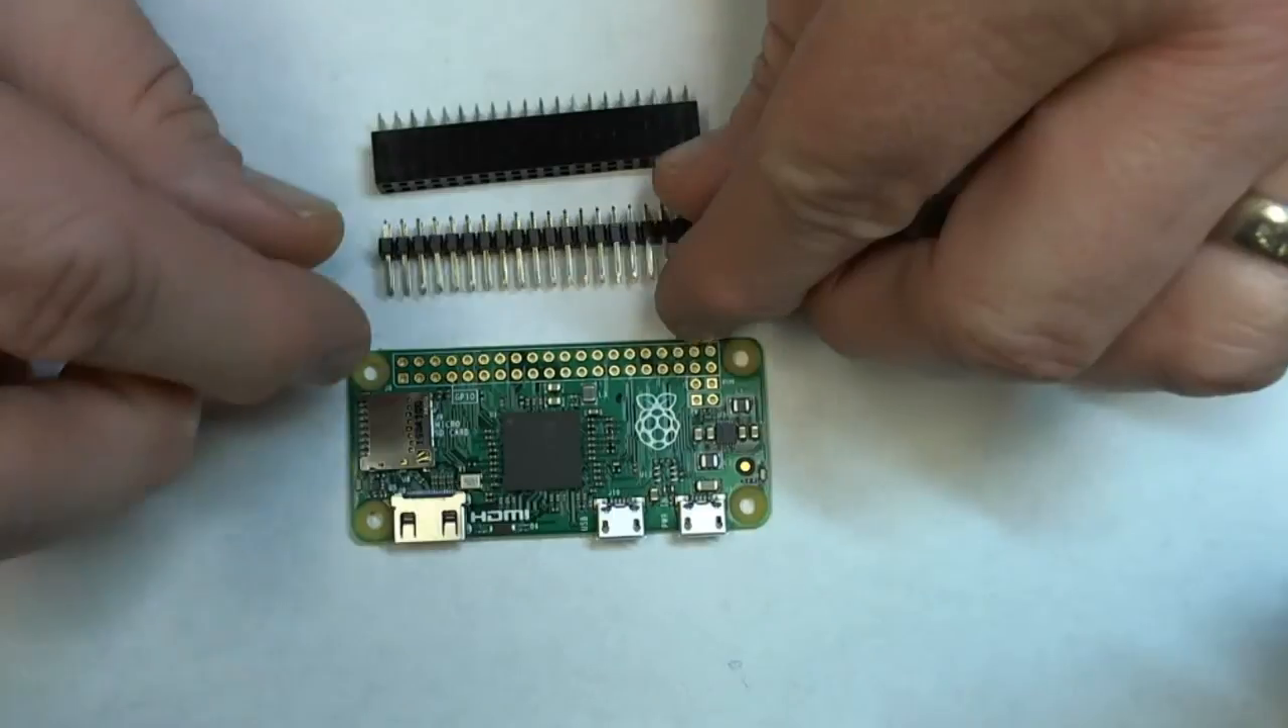Okay, so here we have a close -up of the pi zero before we put the pins in.